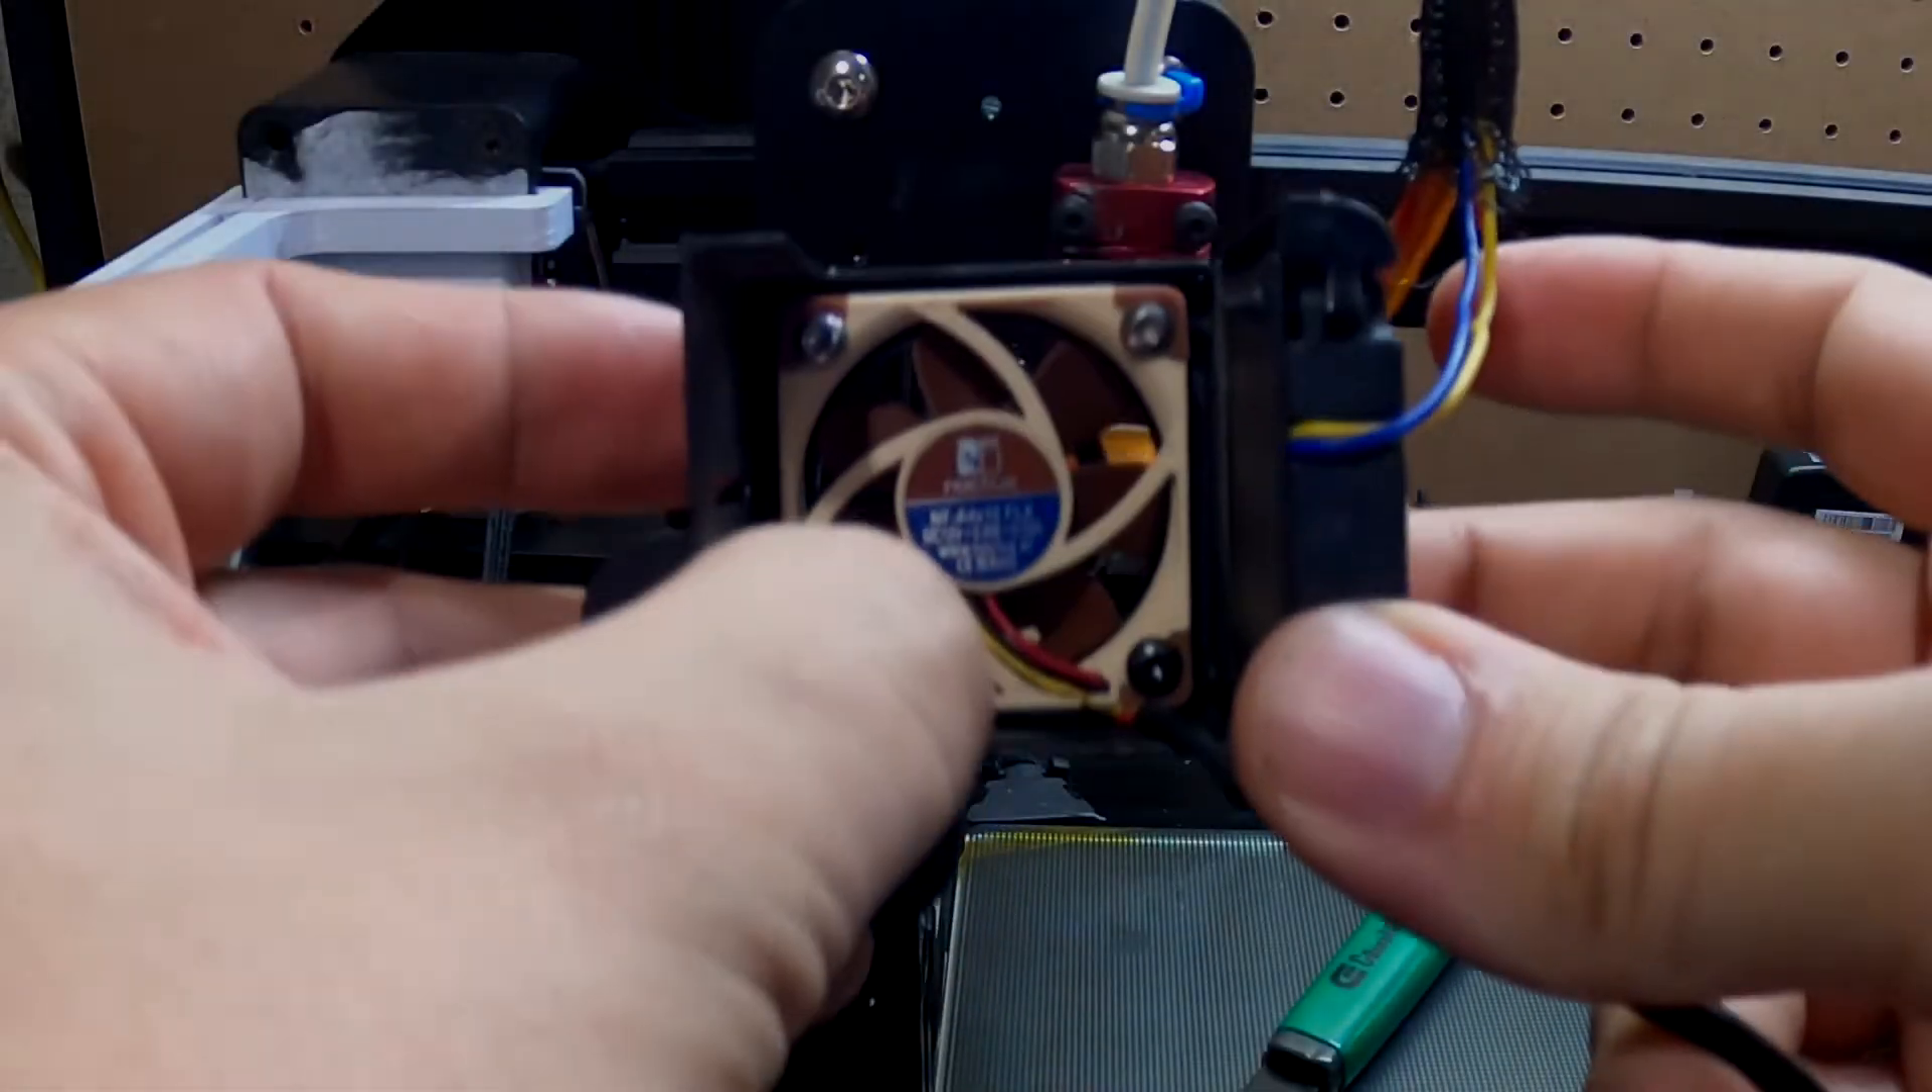All right so I've got the new fan mounted it's in there looking pretty.